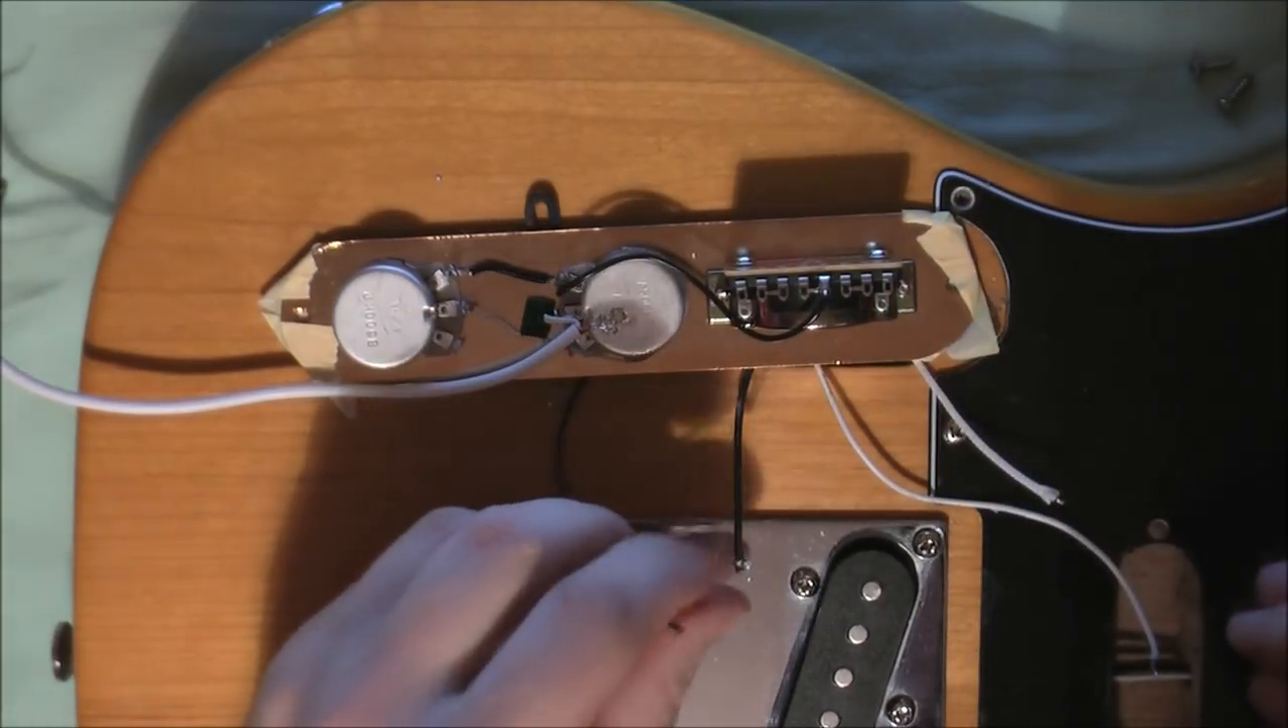Now we've got the control plate built pretty much. We've got the wire there for the output jack. Which we'll wire up later.